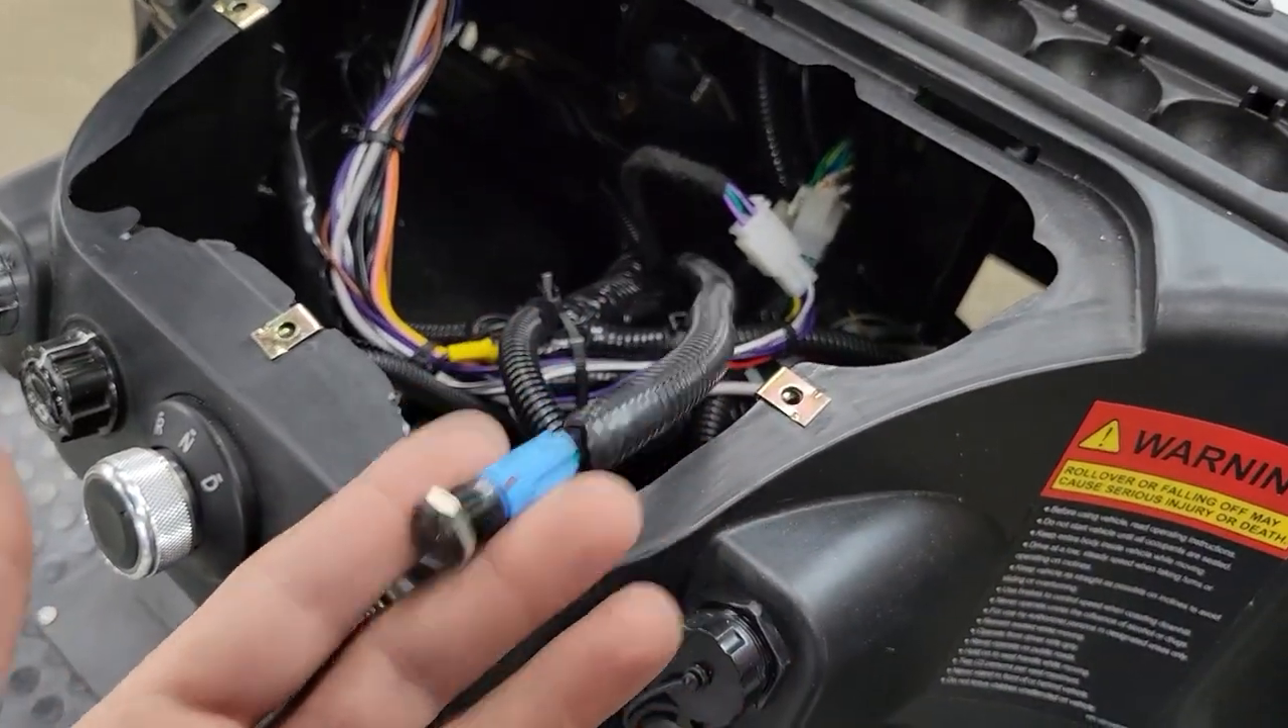And then, again, we're just going to leave the LED switch free right now because we'll install that later.